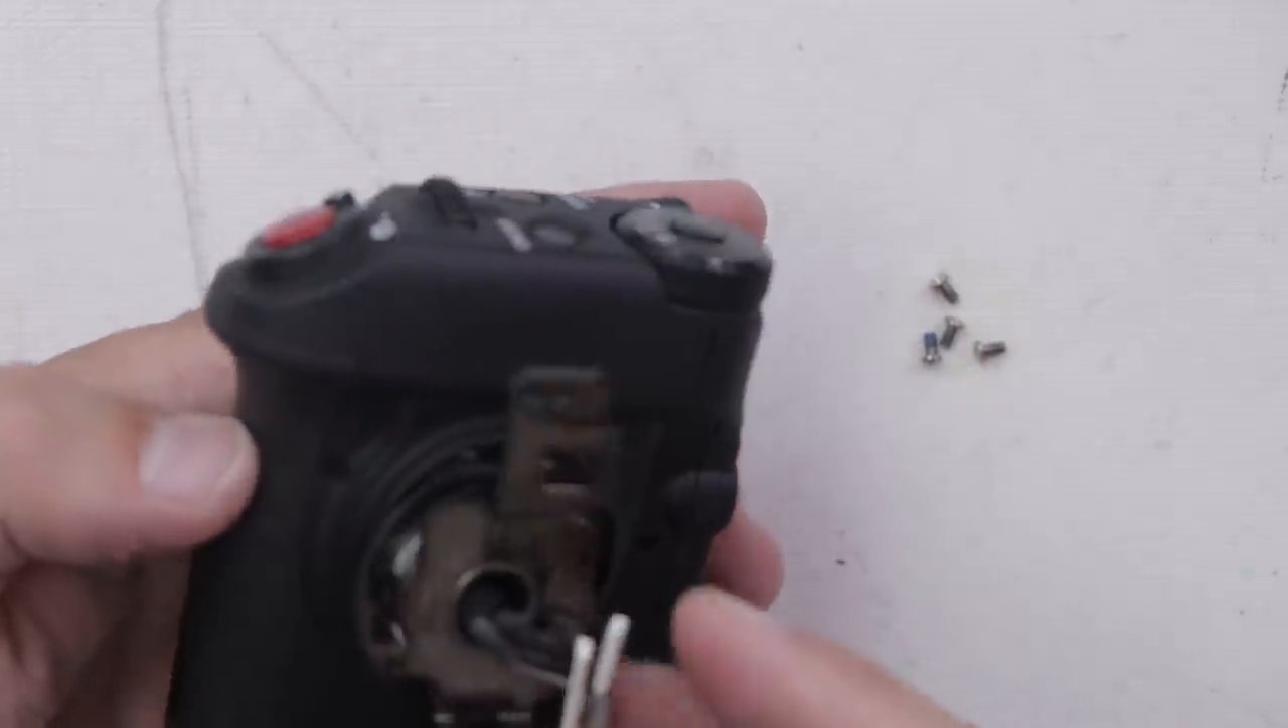Now I've gotten four screws out. One, two, three, four.